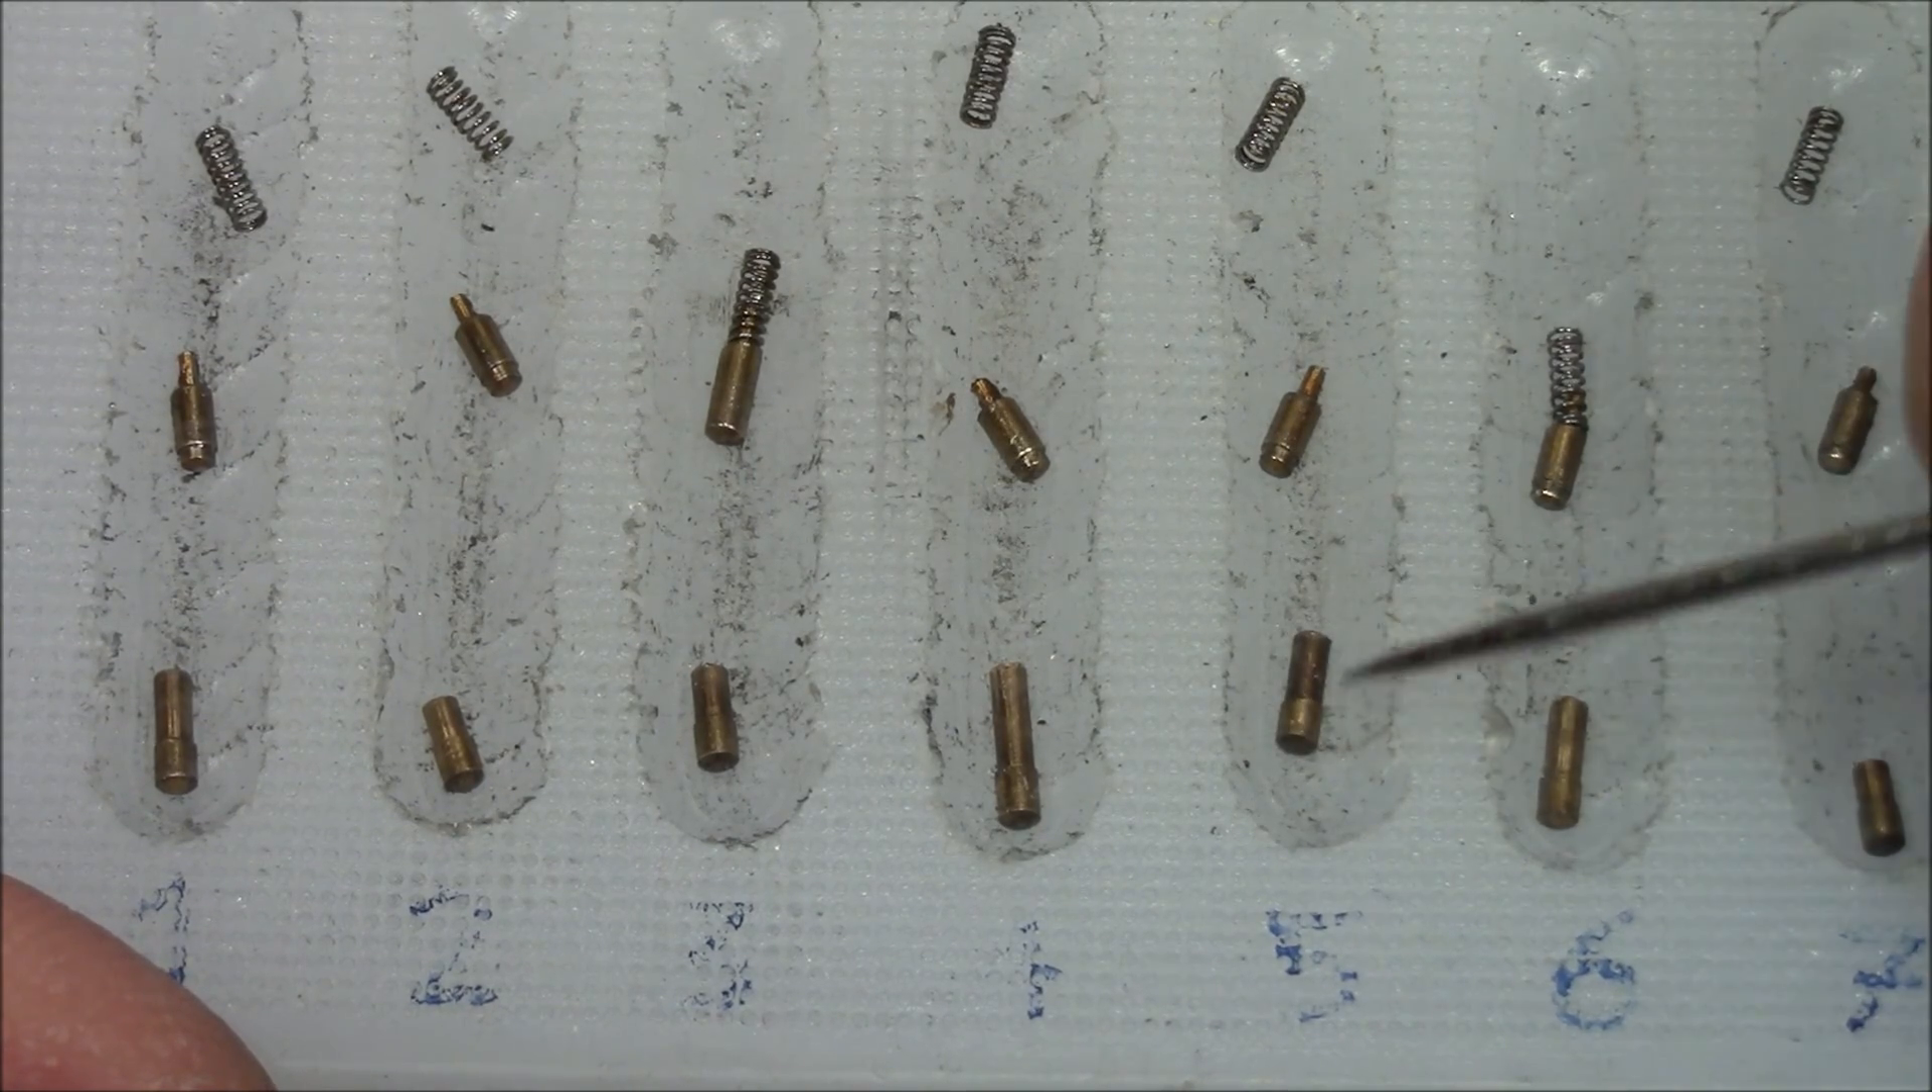So finally we have all the pins out.